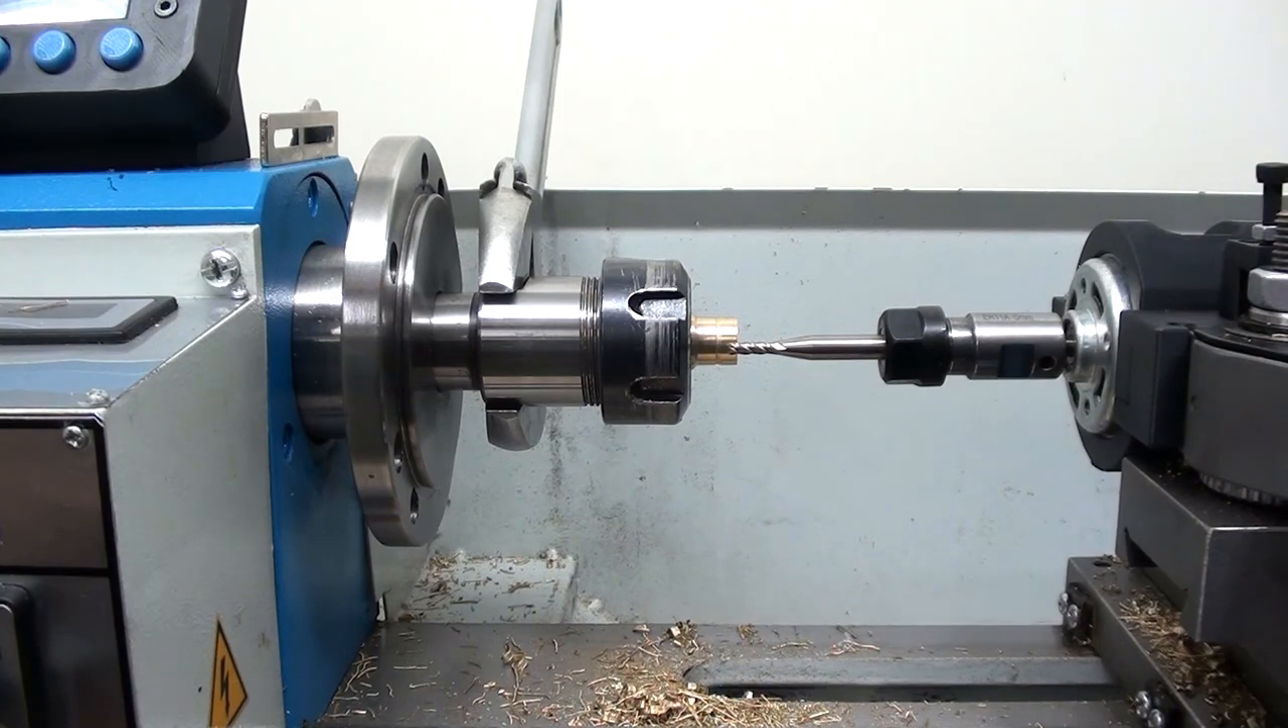The adjusting sleeve is in the ER25 collet, and I've got a 3mm end mill in the little tiny spindle that I bought some while ago, and I think I probably did a video of it.